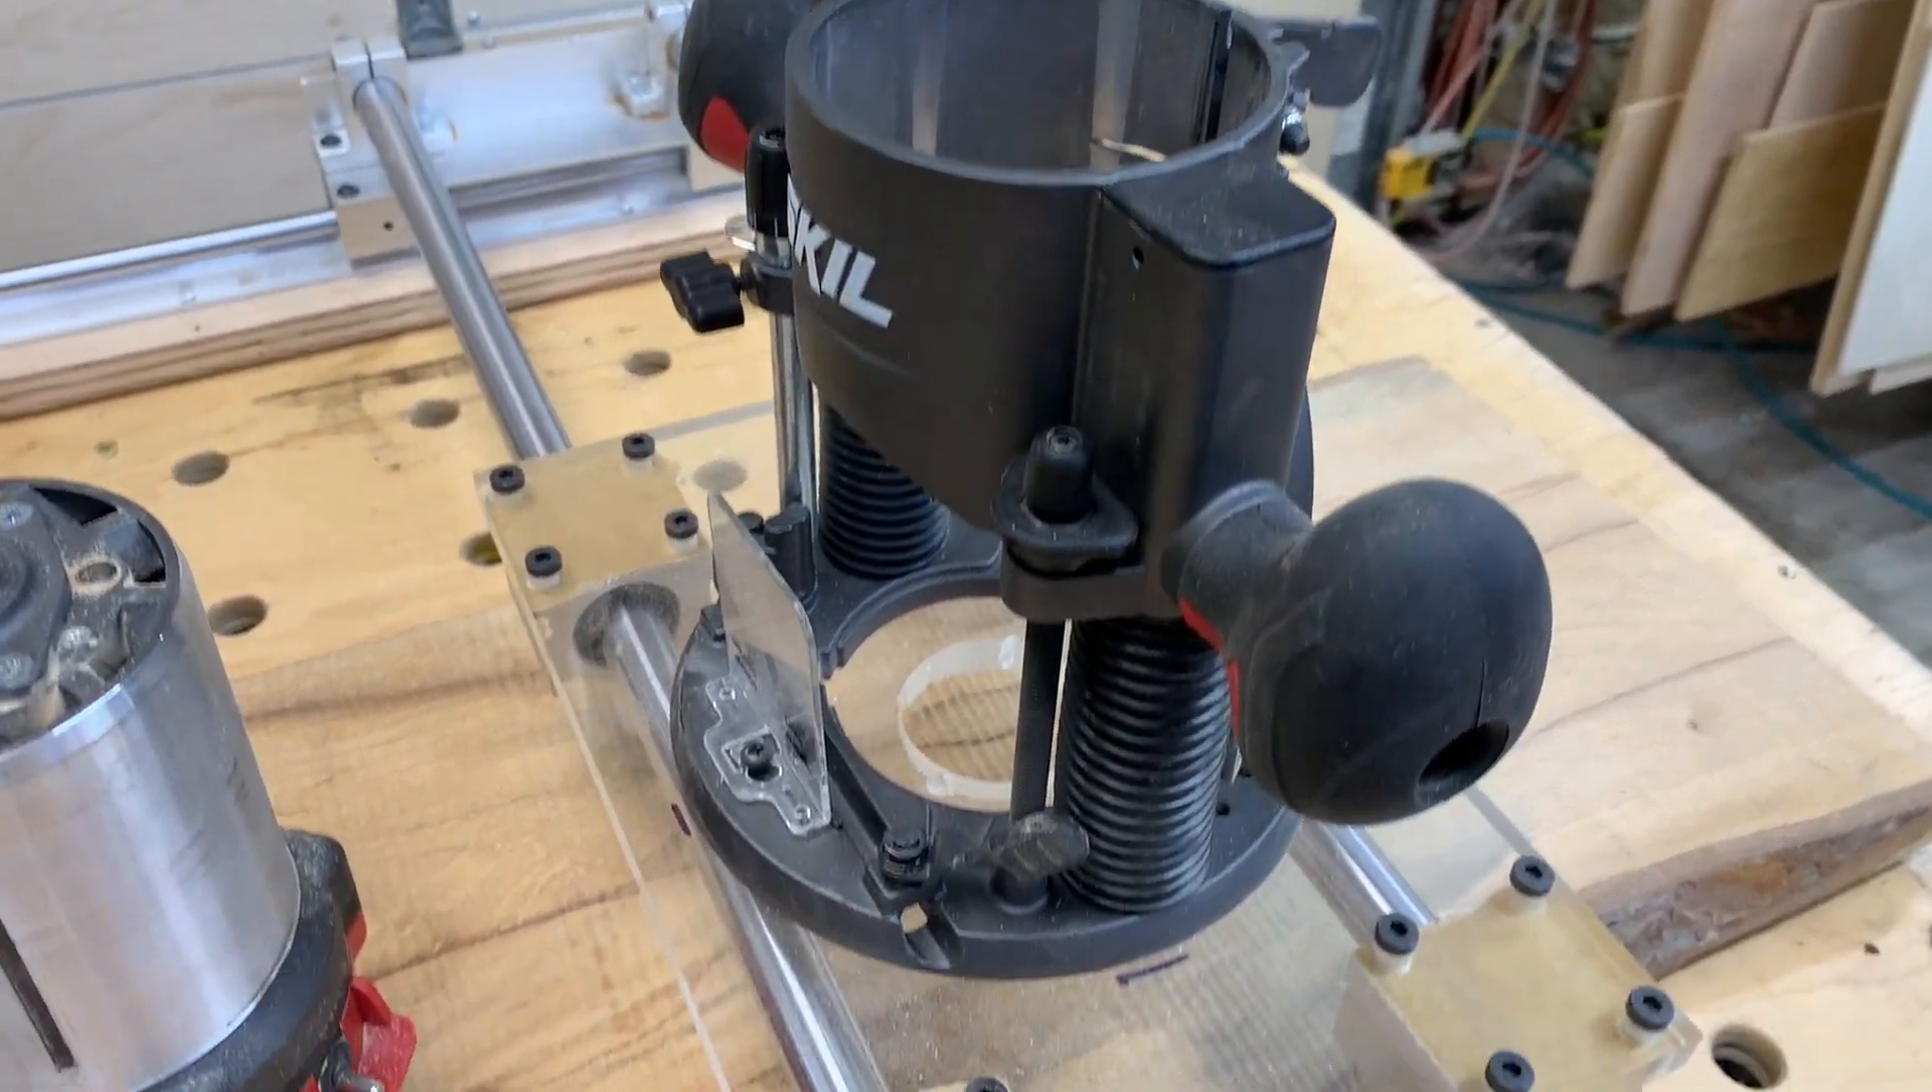I've basically just permanently mounted my plunge base here.